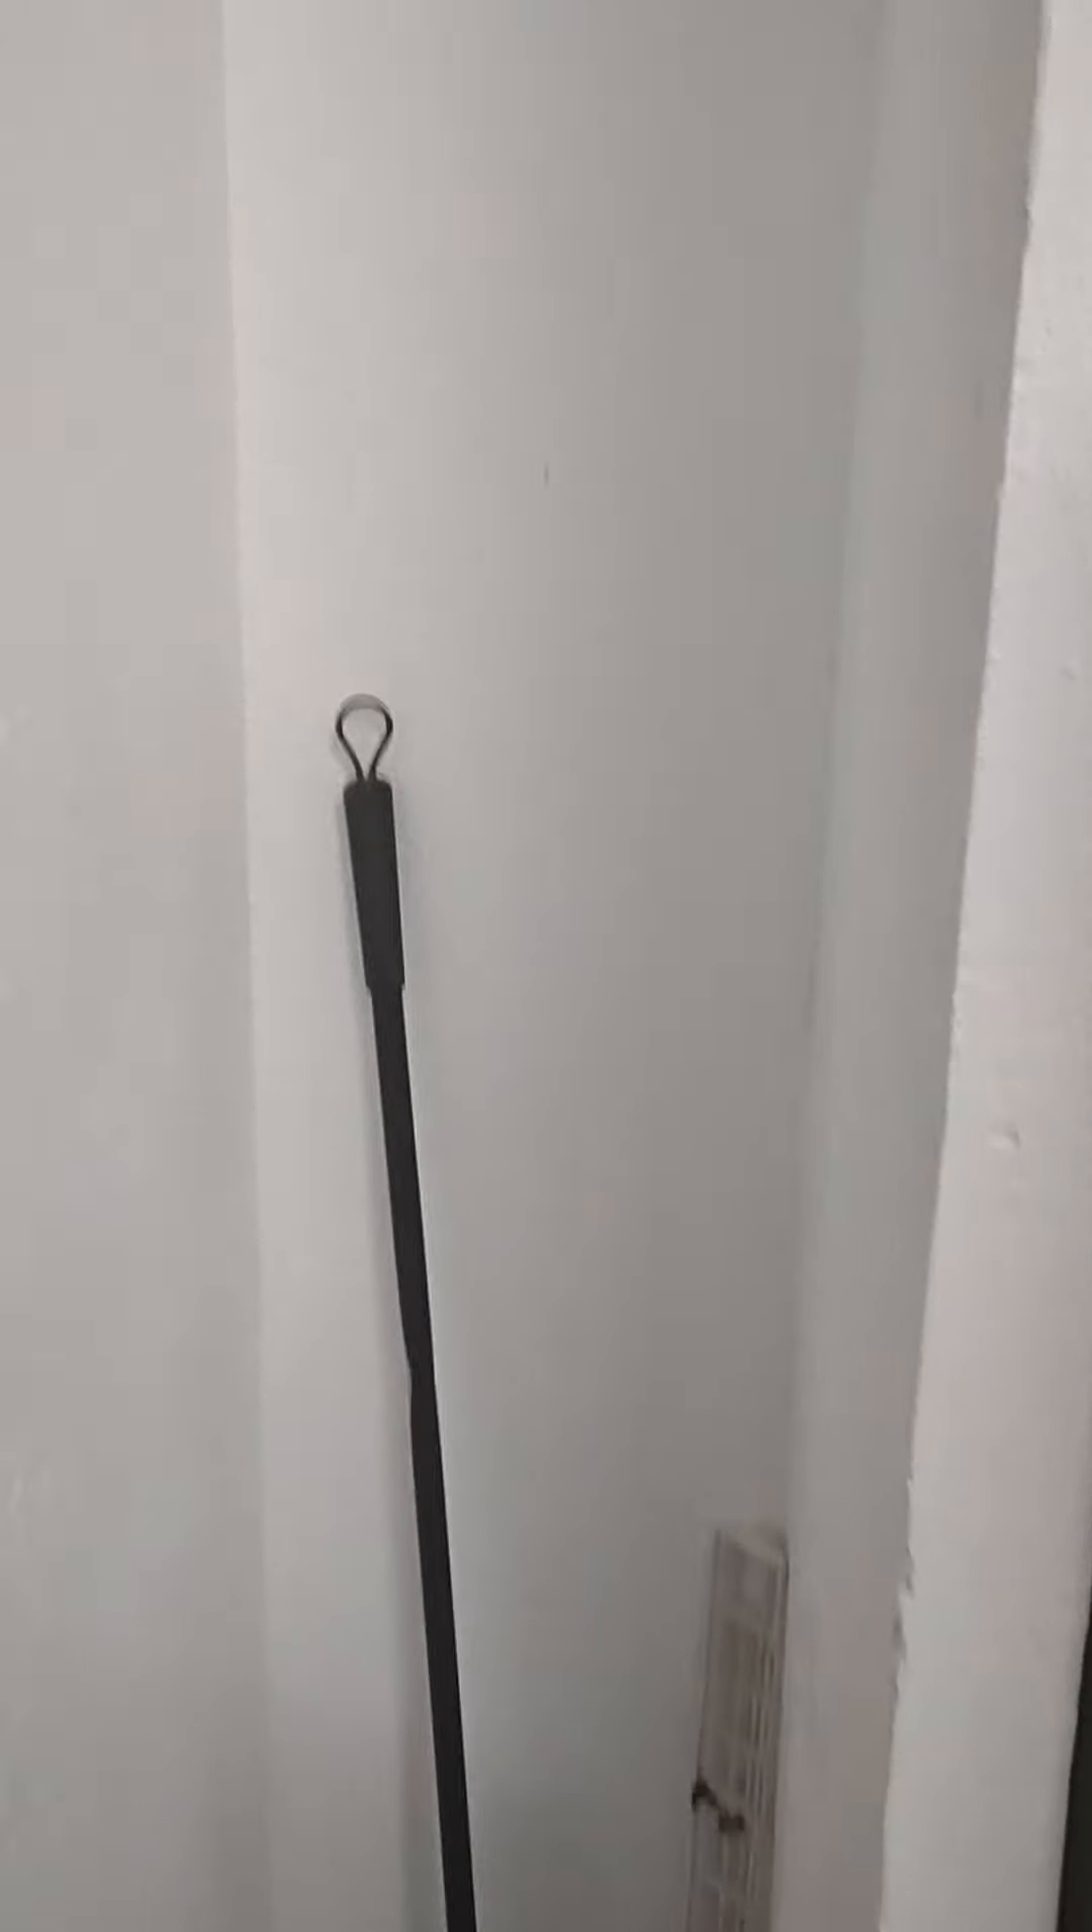But I still have to put some shelves in here.